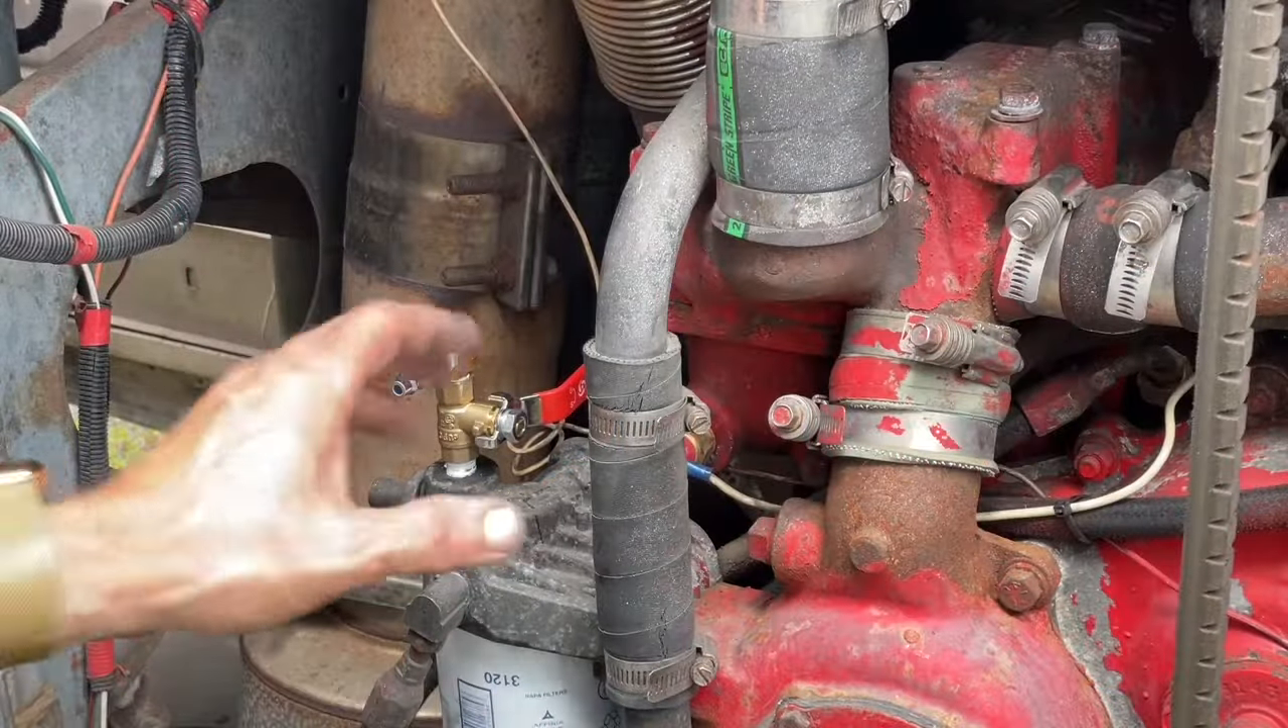This is the secondary fuel filter, and what we've added is a valve.